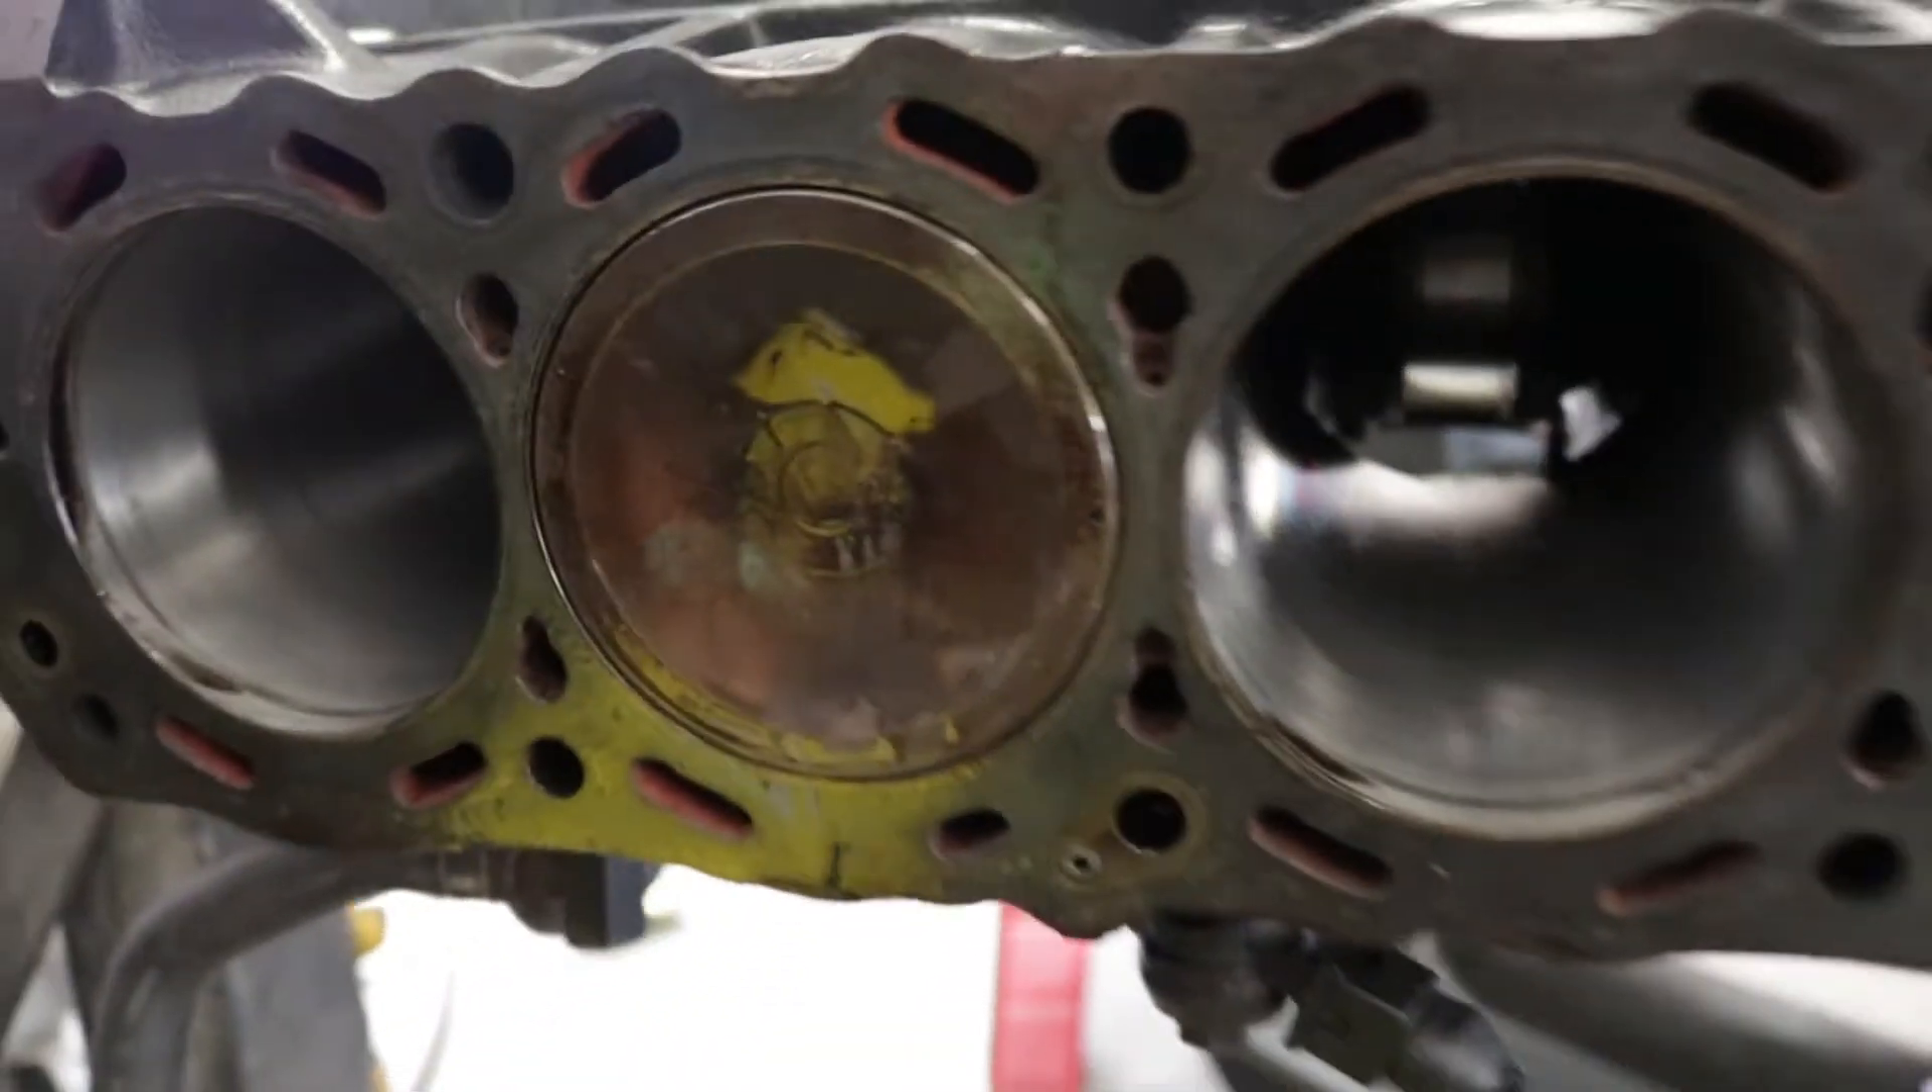So now we have the first piston in.